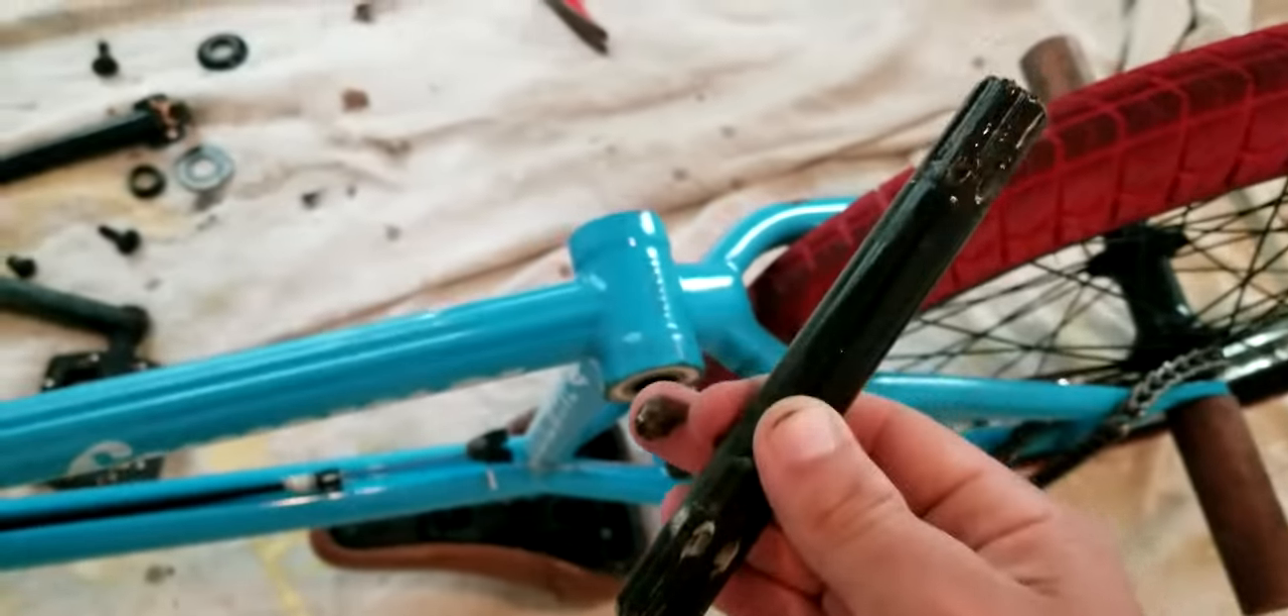So now you got the spindle out.